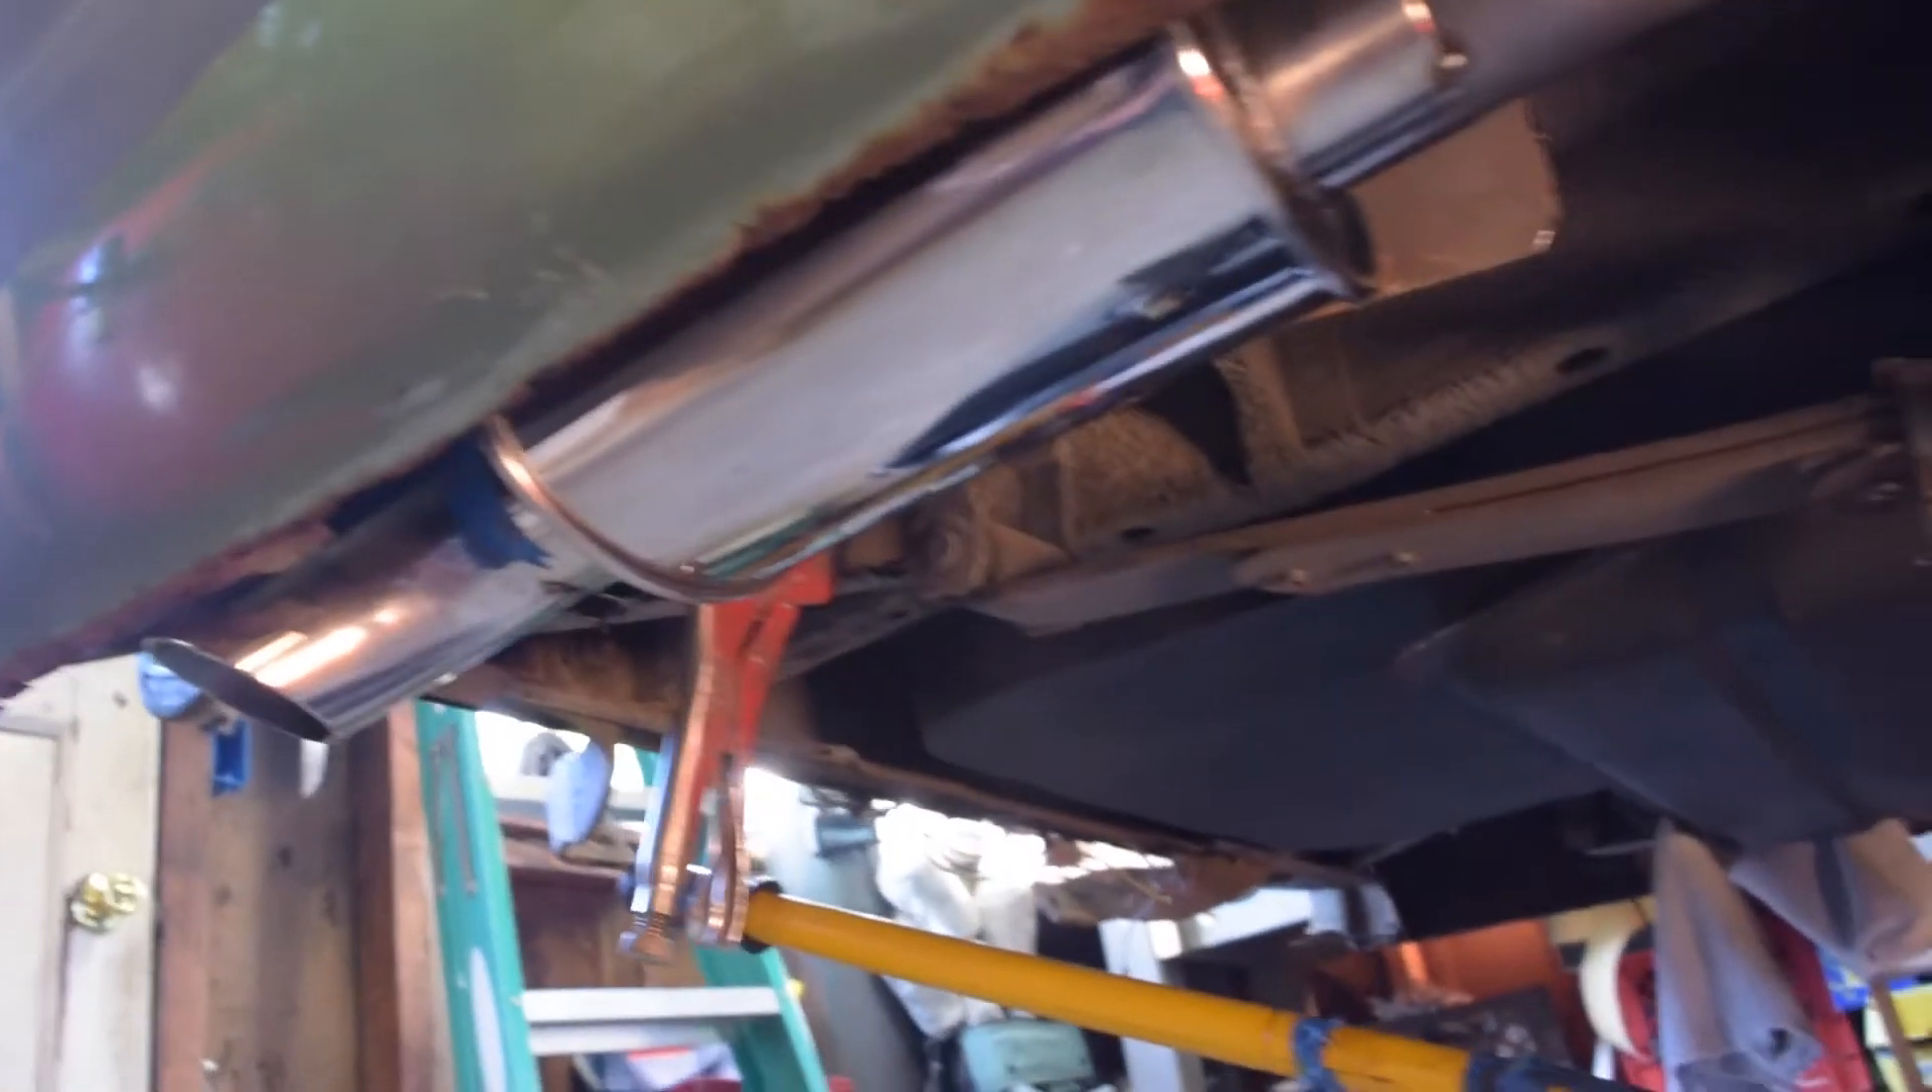I have my last hanger for the muffler held in by a vice grip because I just haven't had a chance to get up there.